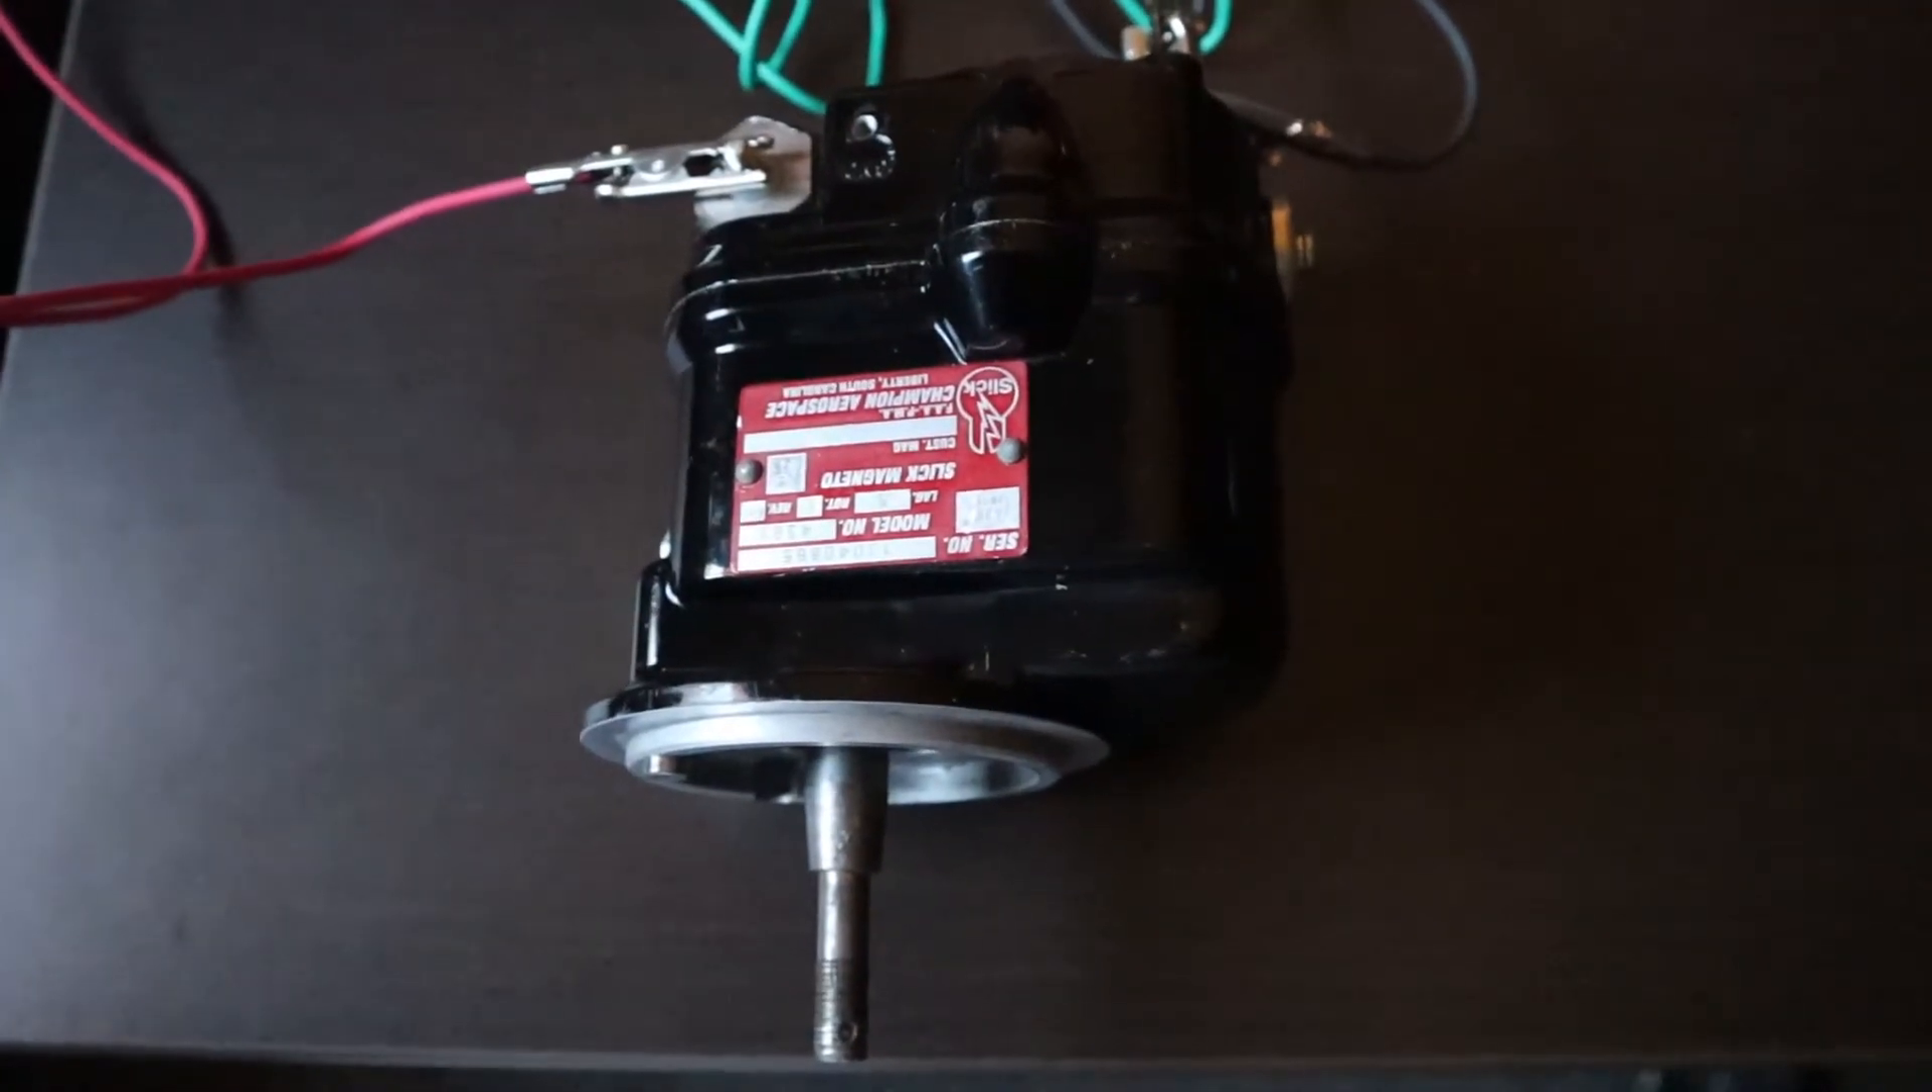All right I have the magneto fully reassembled now and I have the timing light hooked up again to verify that my magneto is timed.